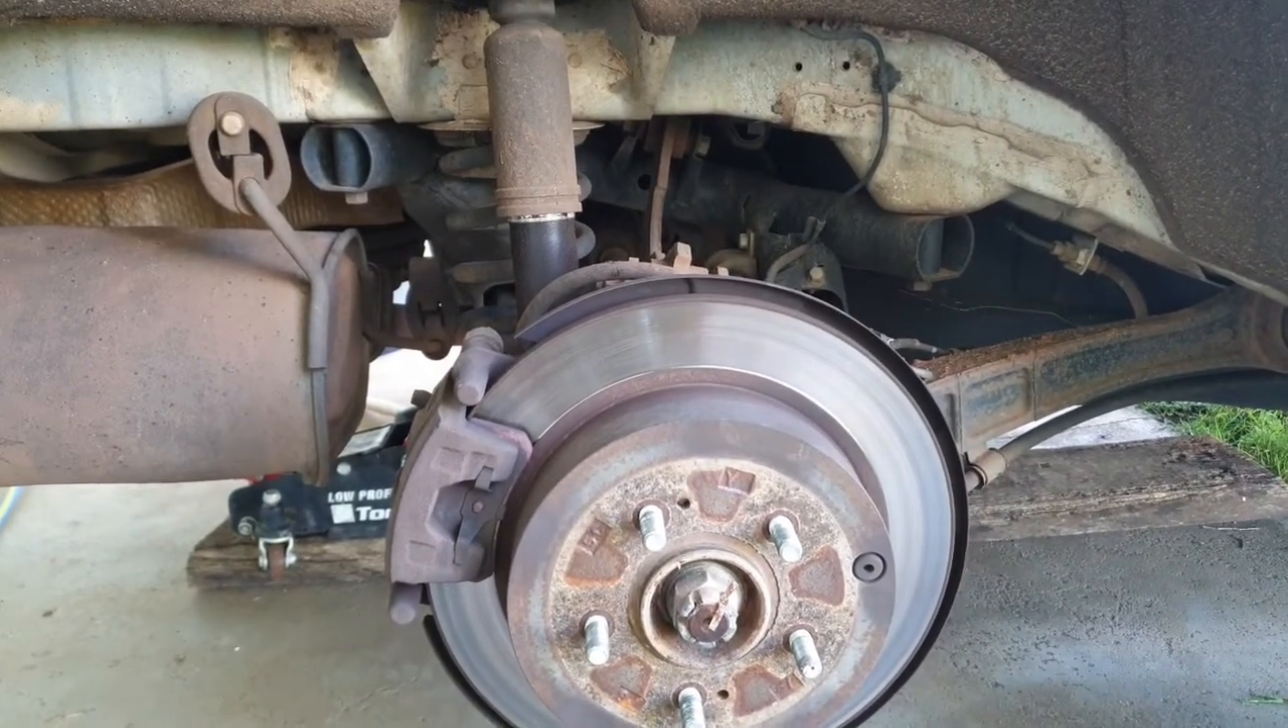Now I've already taken the wheel off and all that so I don't bore you with that sort of stuff.